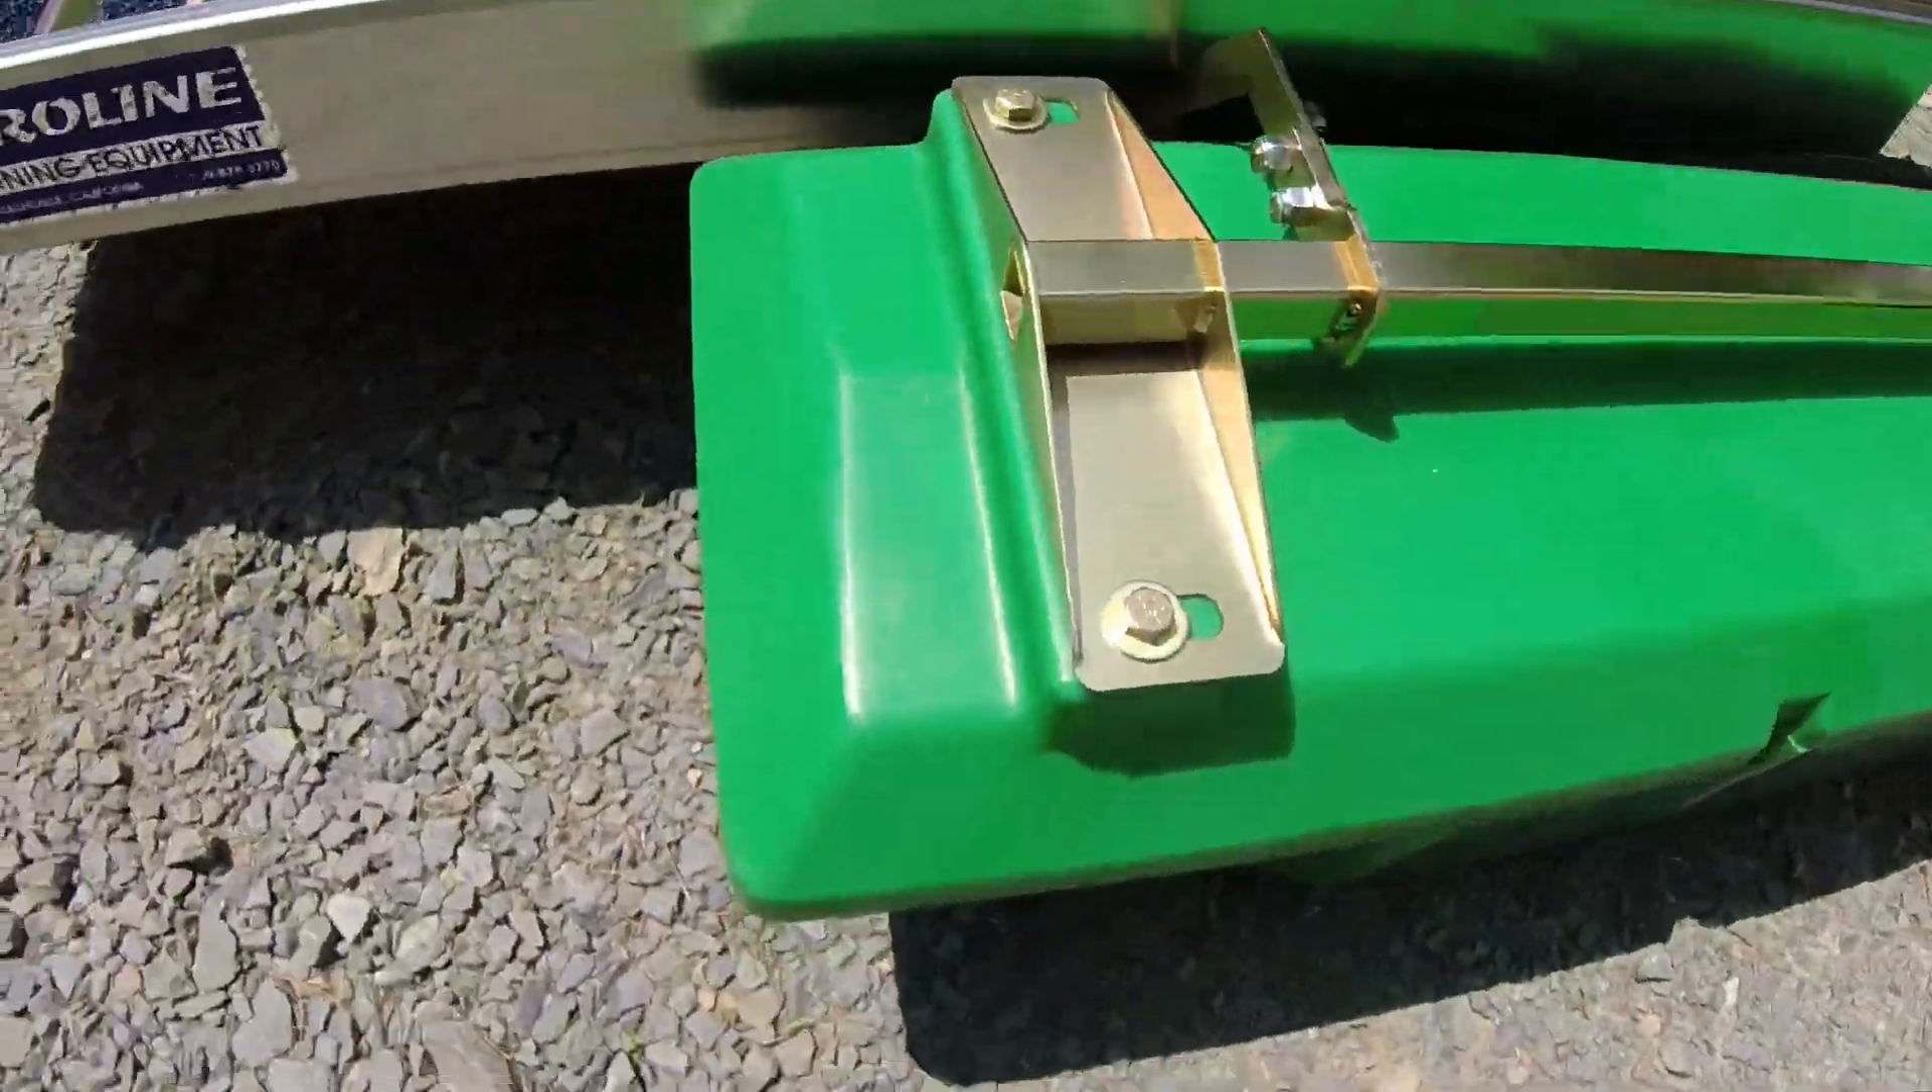Pontoons are bolted on nice, nice rails.